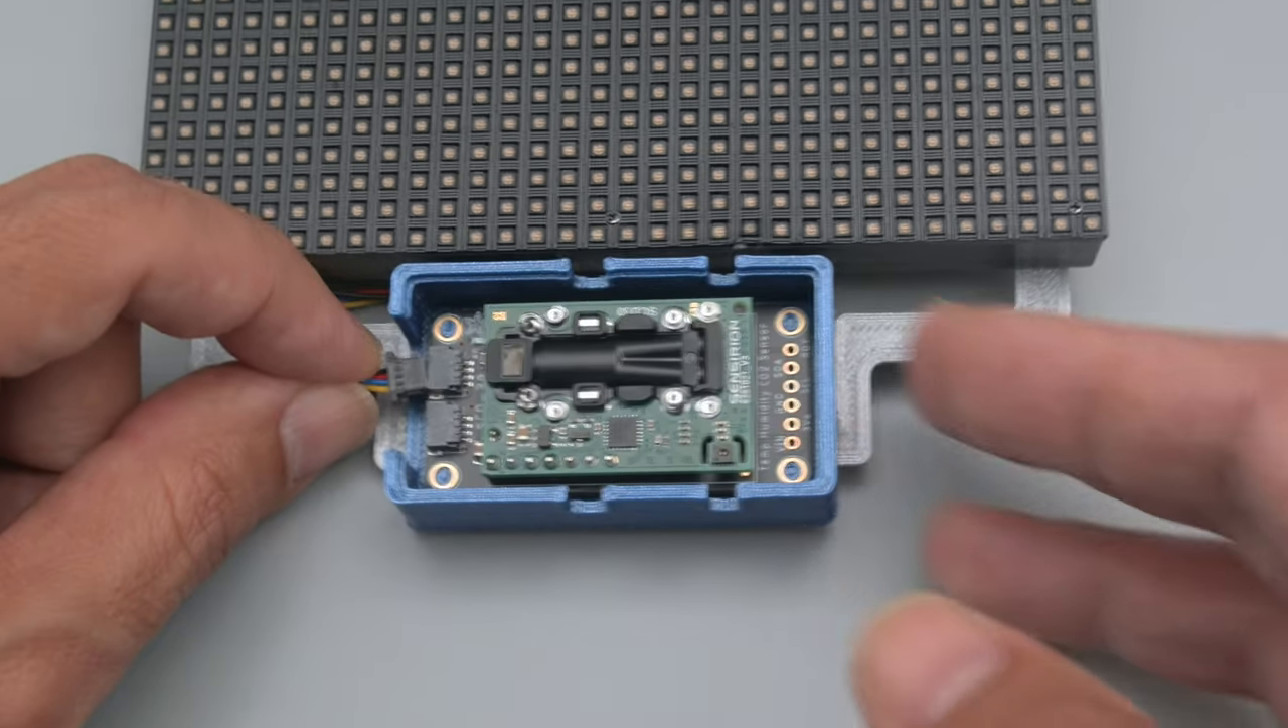The sensor is press fitted into the case with openings on the side for the cables.